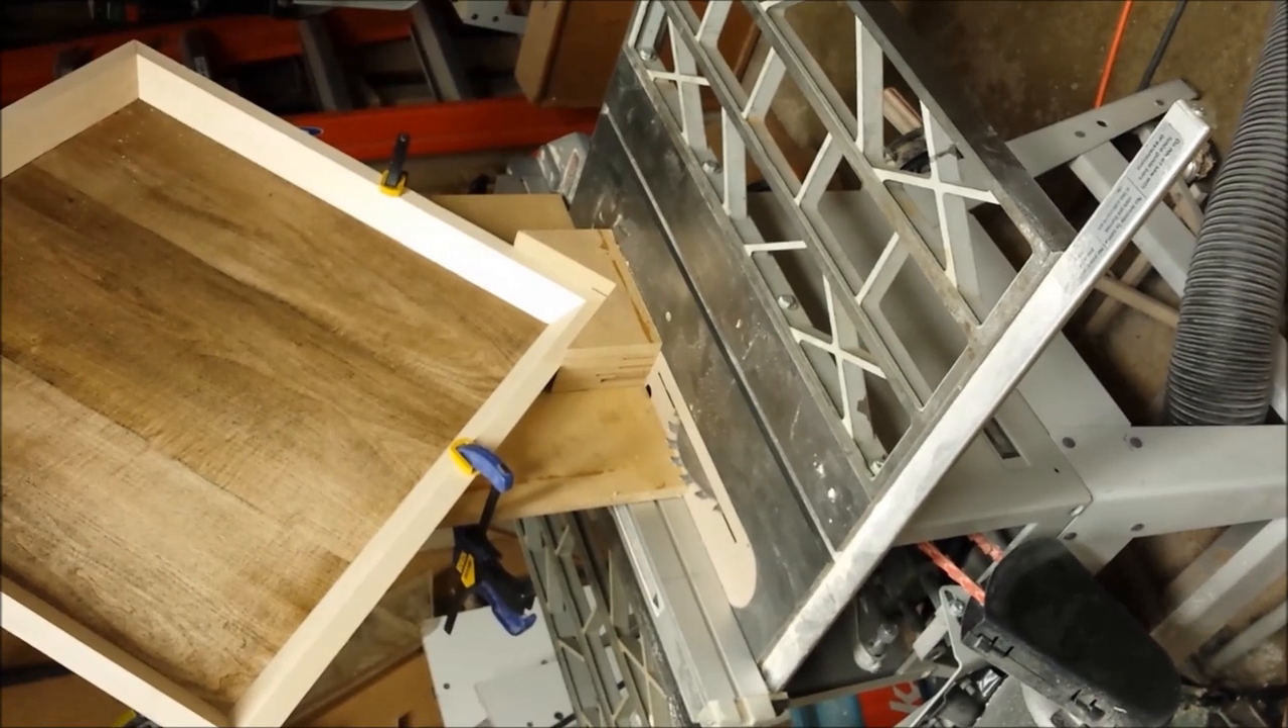But notice I've got the piece clamped.